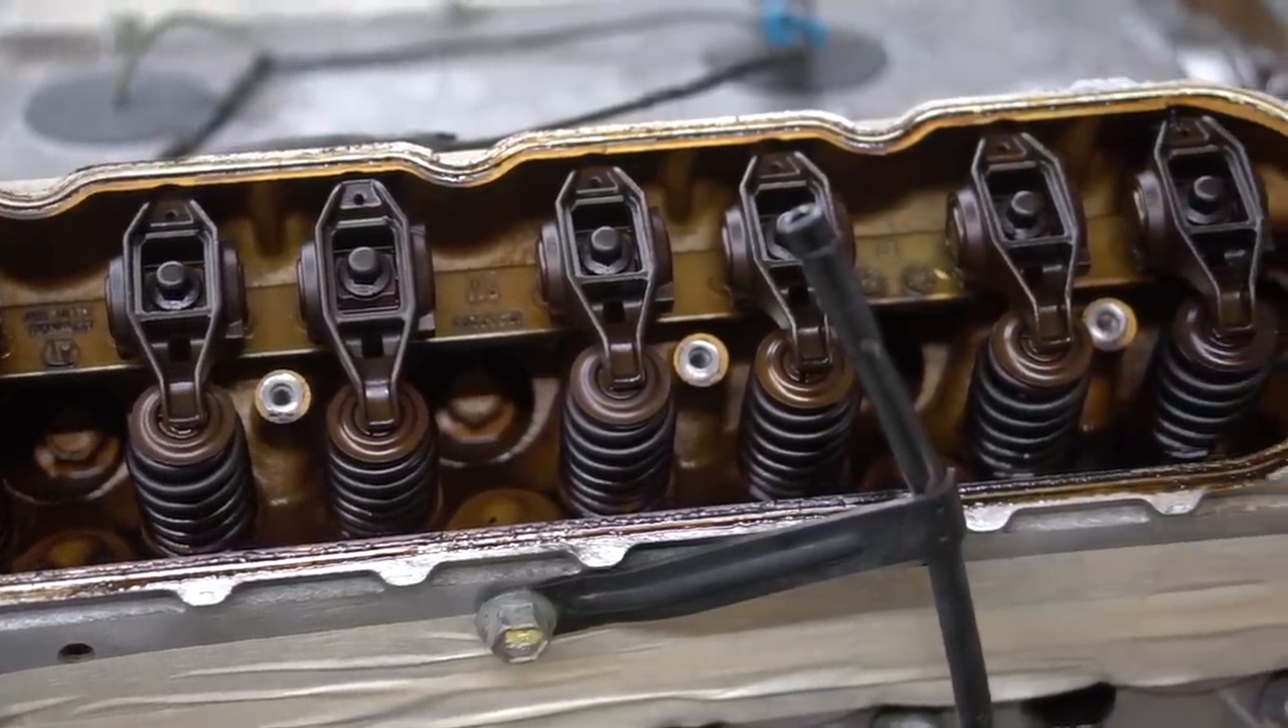So we stripped the valve covers off to check out the valve train components, make sure there's no broken rocker arms or anything obvious there.